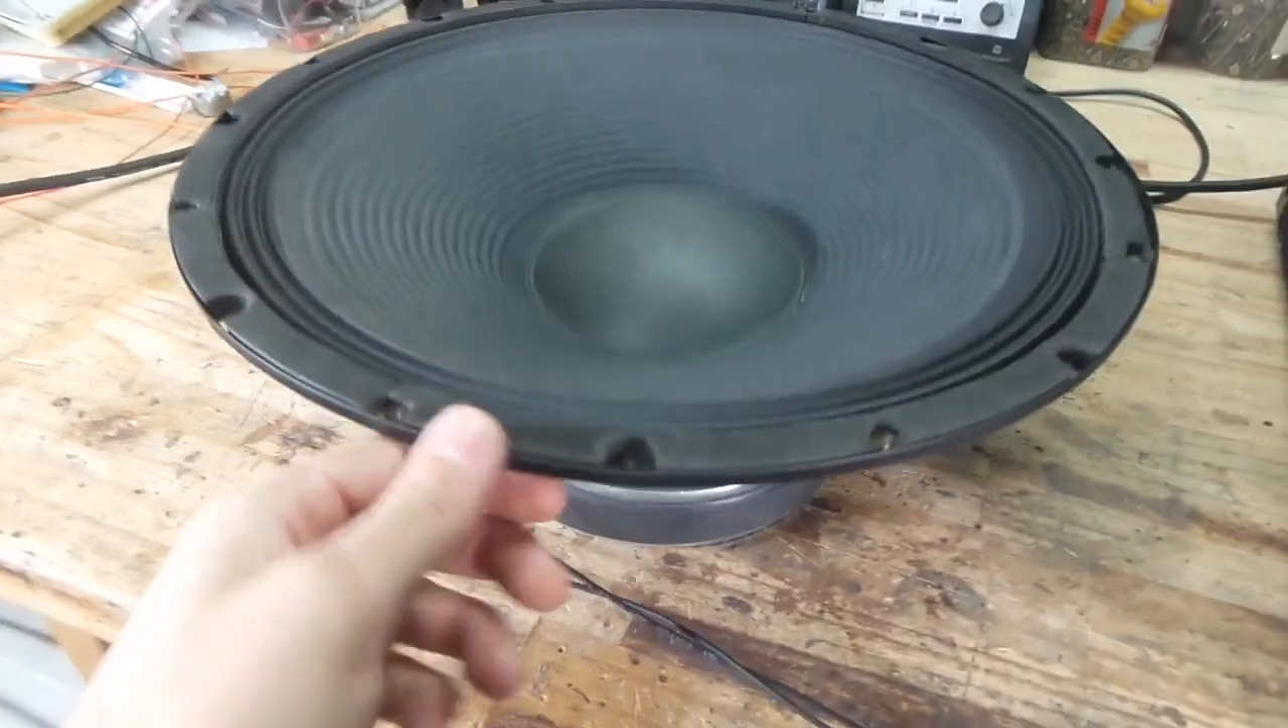So as you can see, I just removed the speaker from the cabinet.